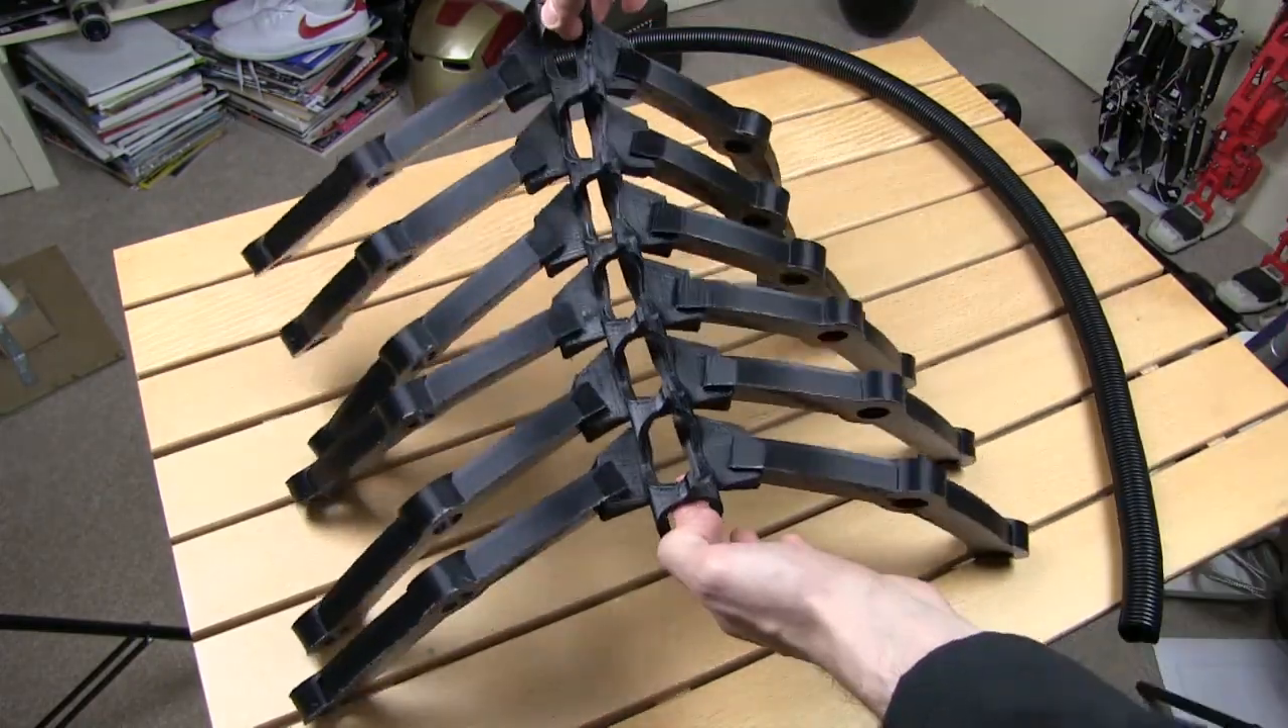And there we have all of the ribs attached.